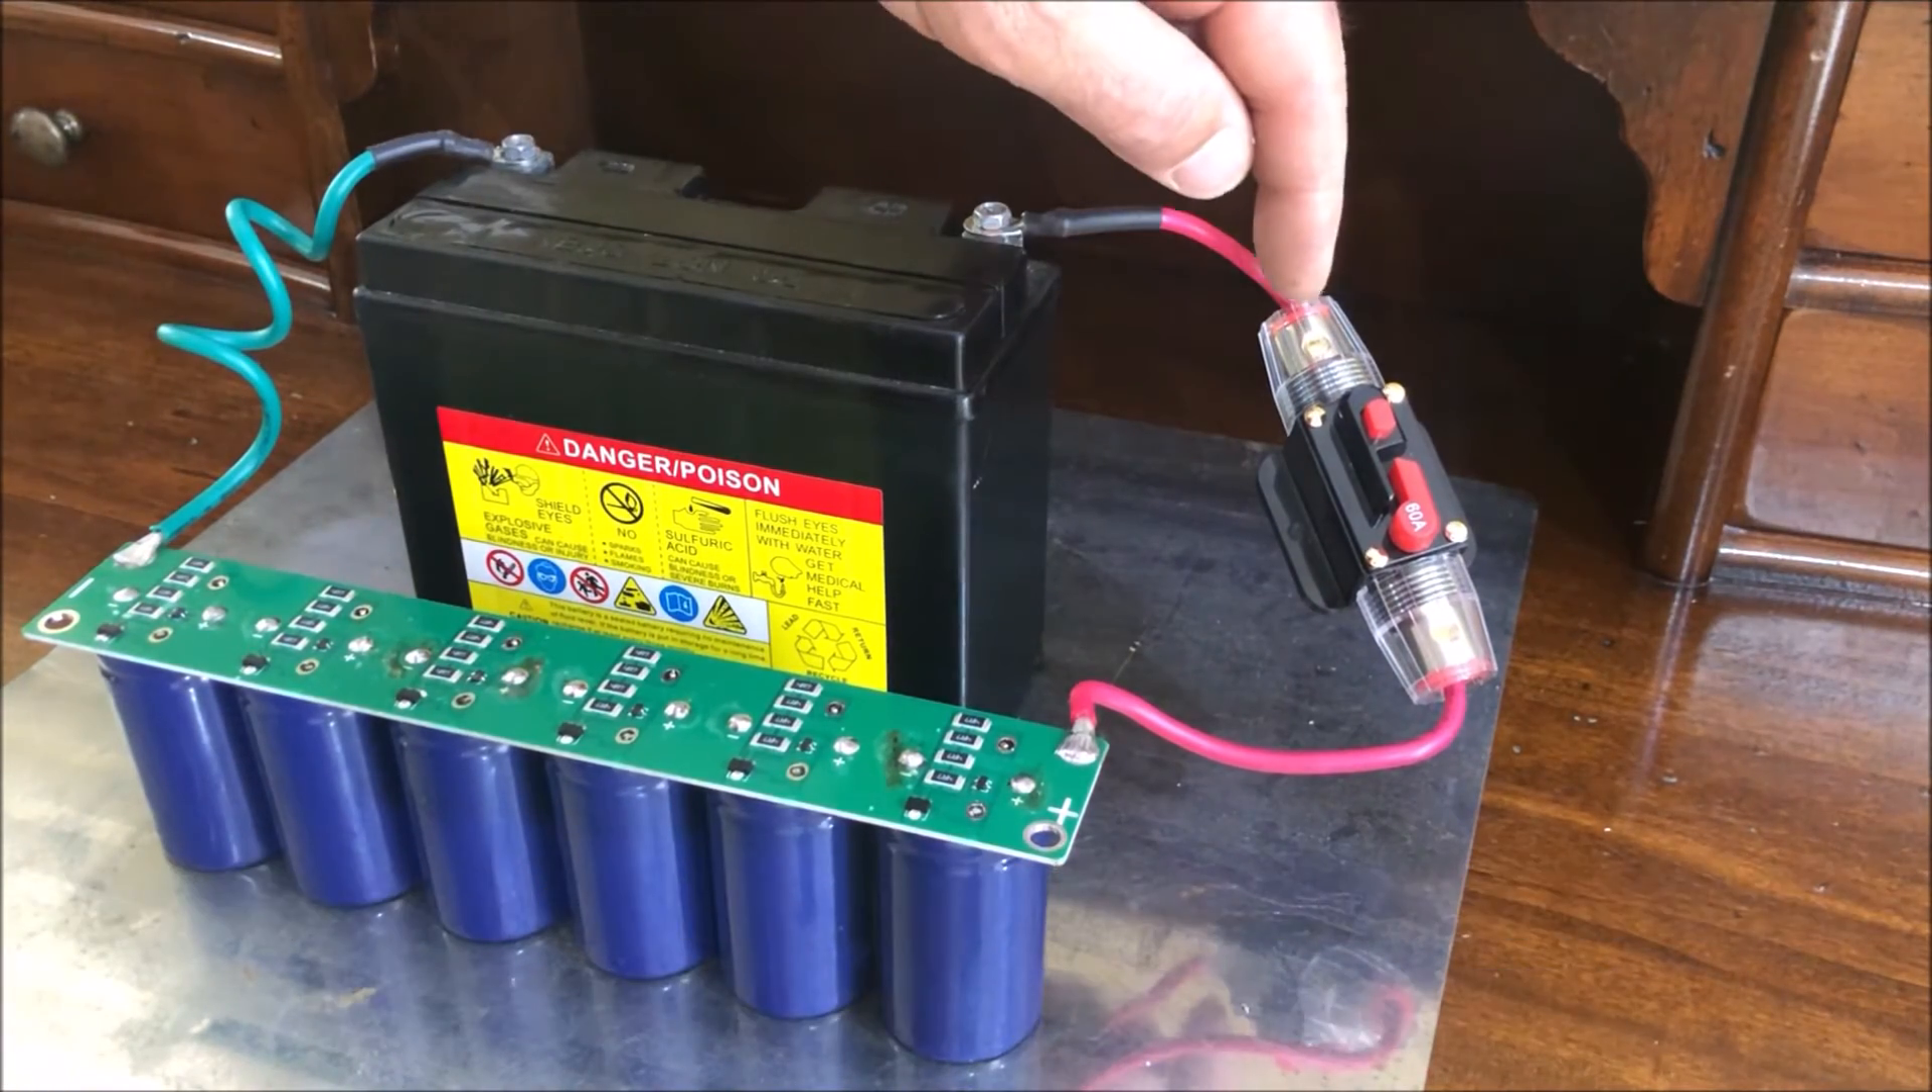Ho posizionato un fusibile ripristinabile manuale che fa anche da interruttore. Così il circuito è chiuso e funziona.